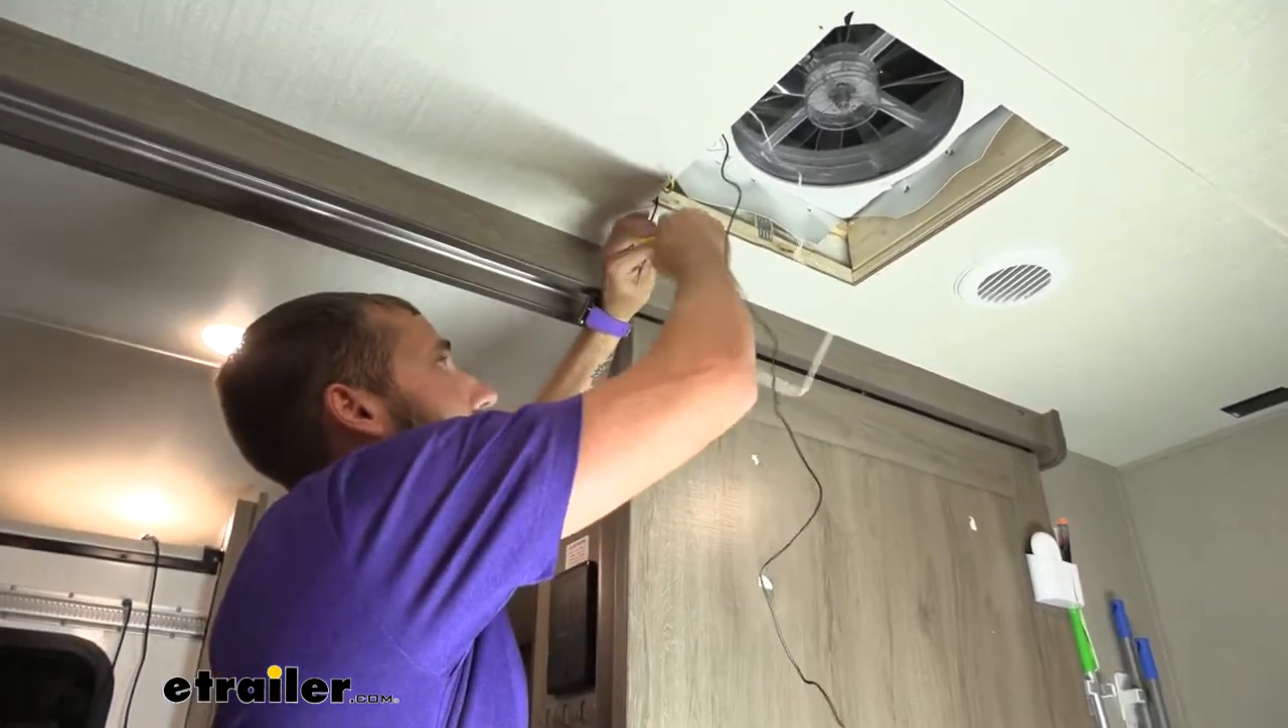So now we have our vent in place.